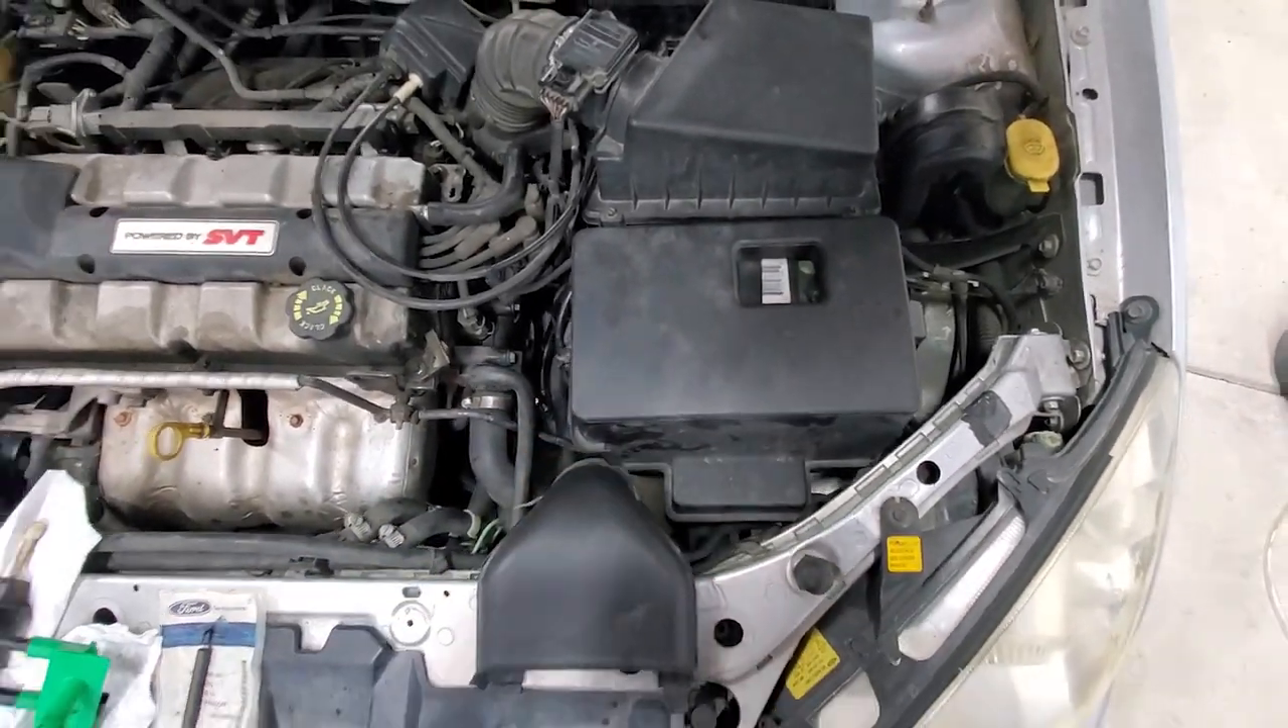I got my battery cover back on.